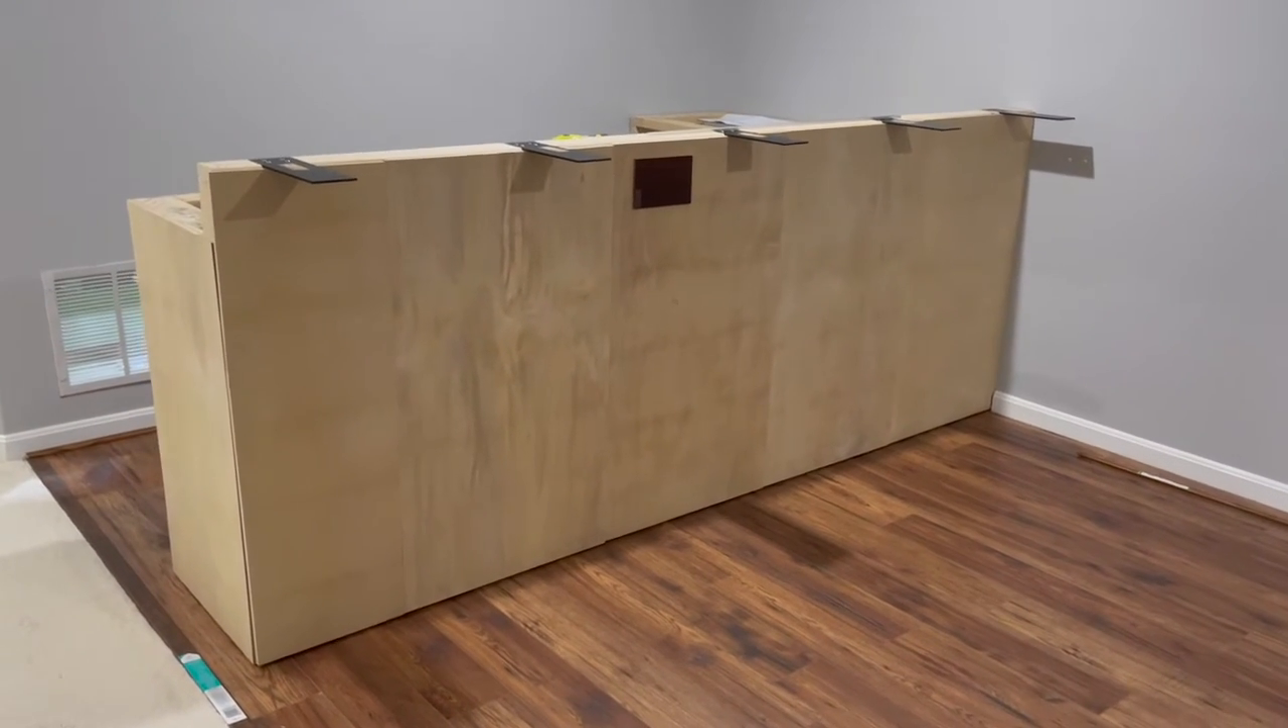I now have the front covered in plywood.